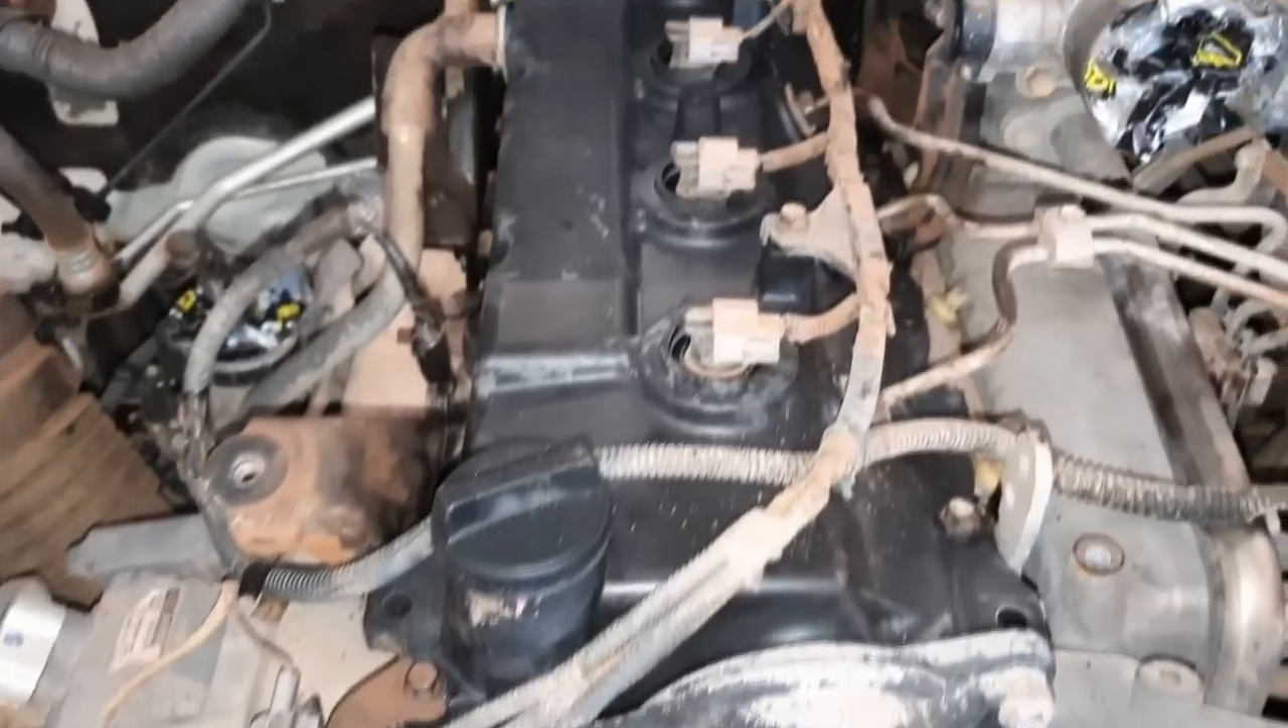A tampa de válvula Encaixada No cabeçote Moçada Olha aqui Beleza.